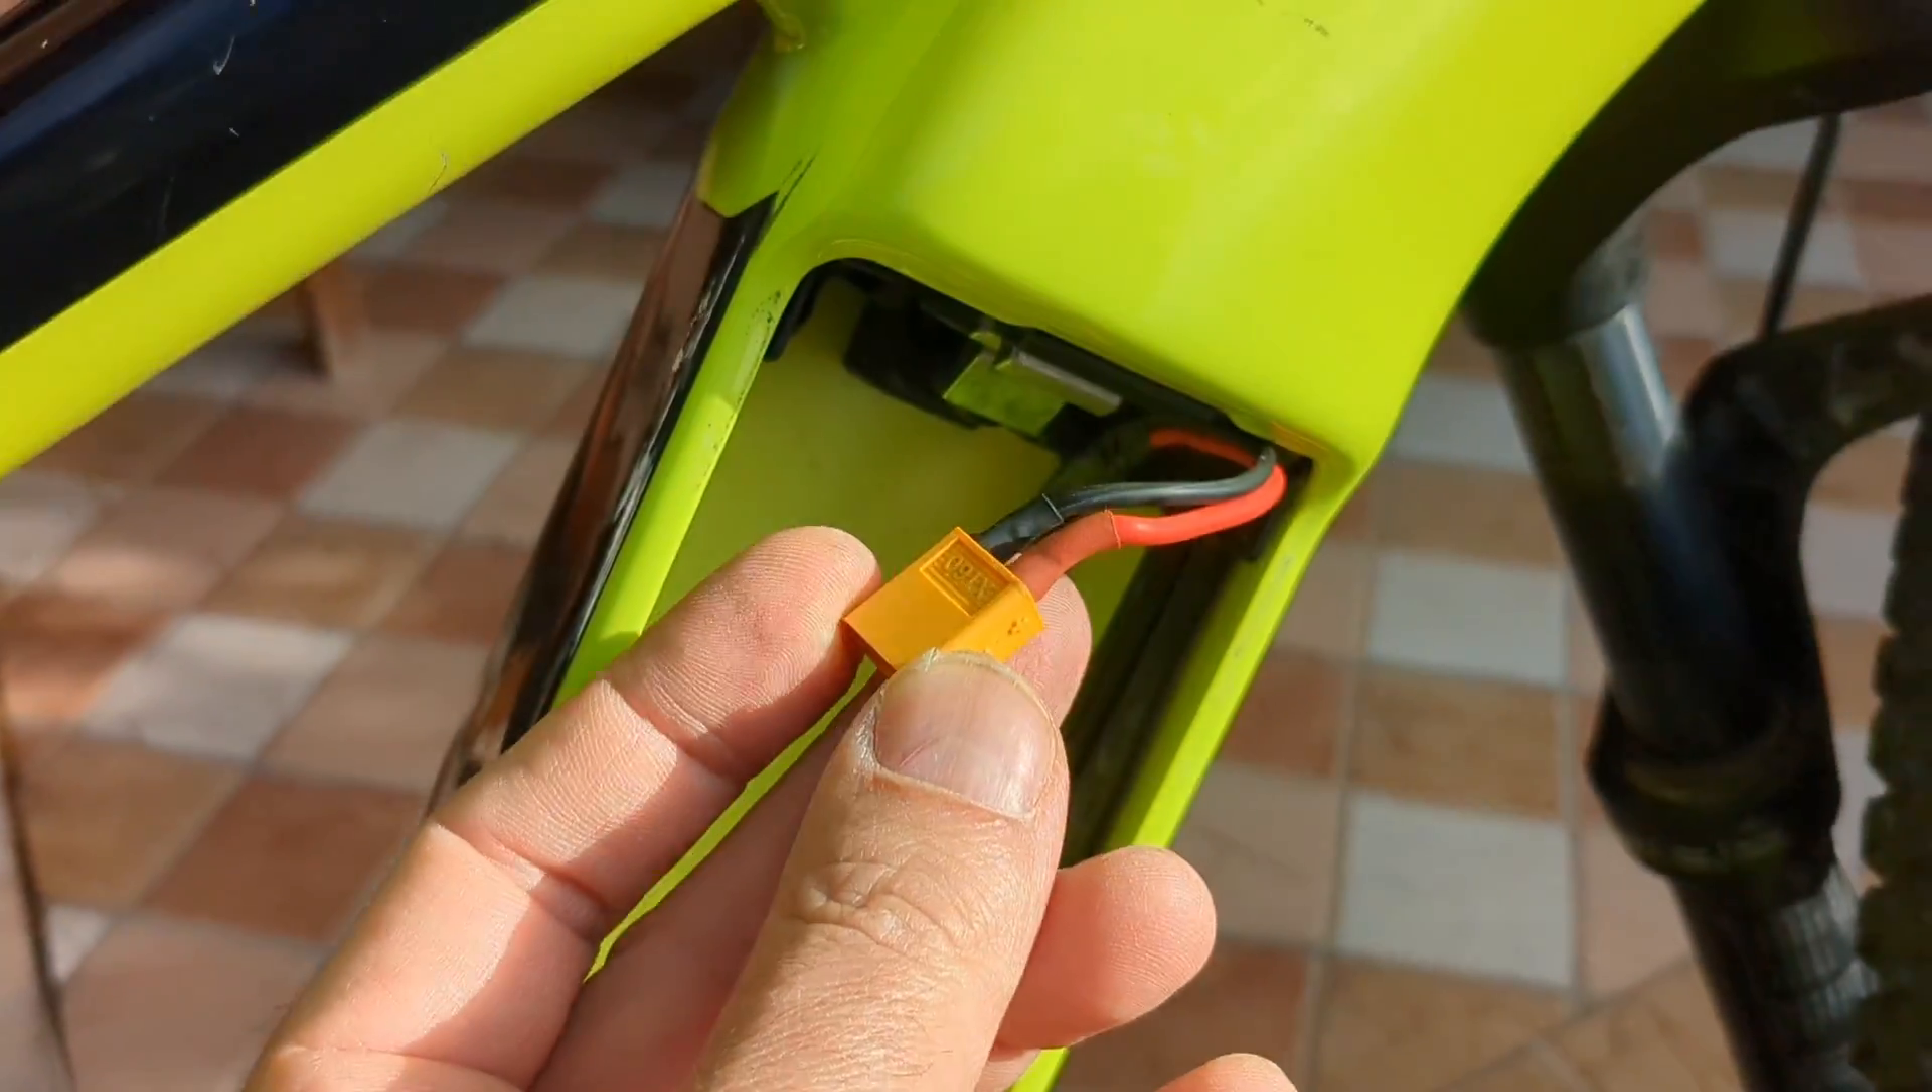Passato il cavo ho saldato all'altra estremità un connettore xt60 femmina.